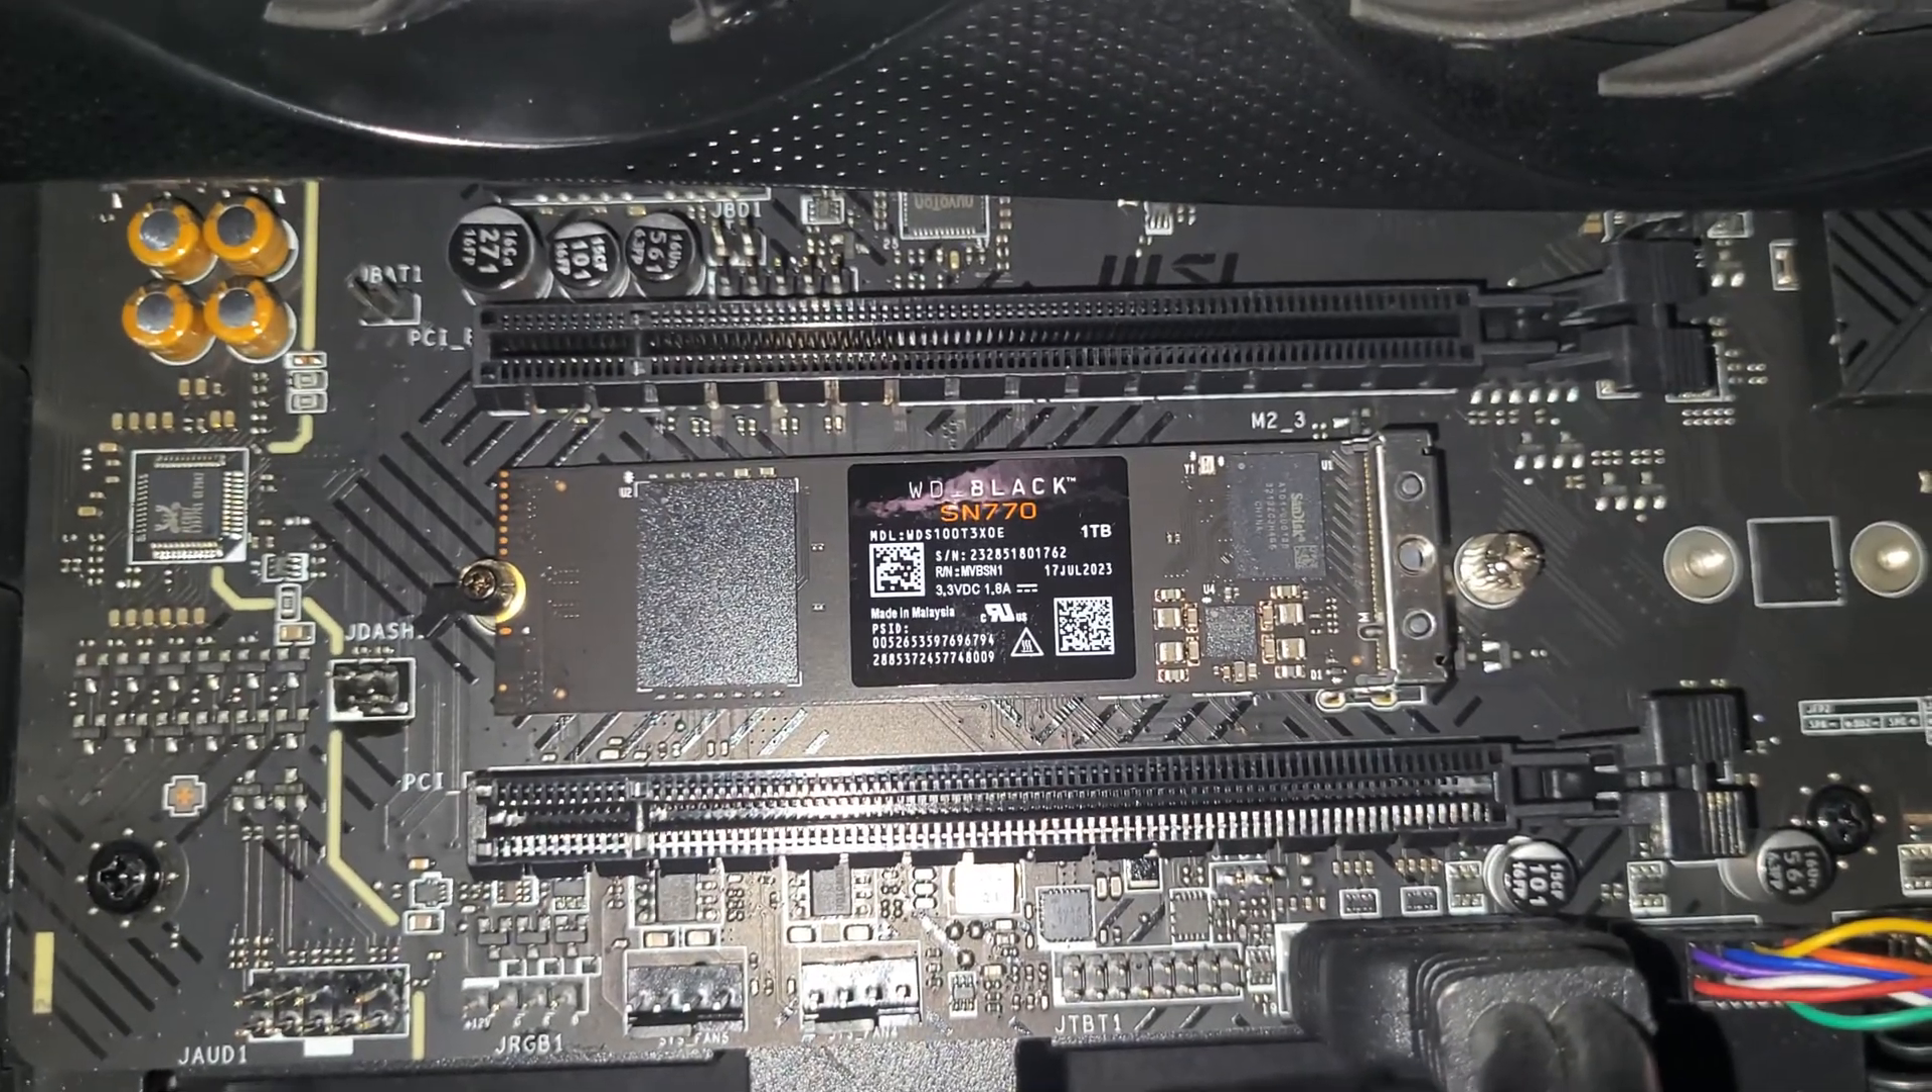So here we go we have our second drive installed.